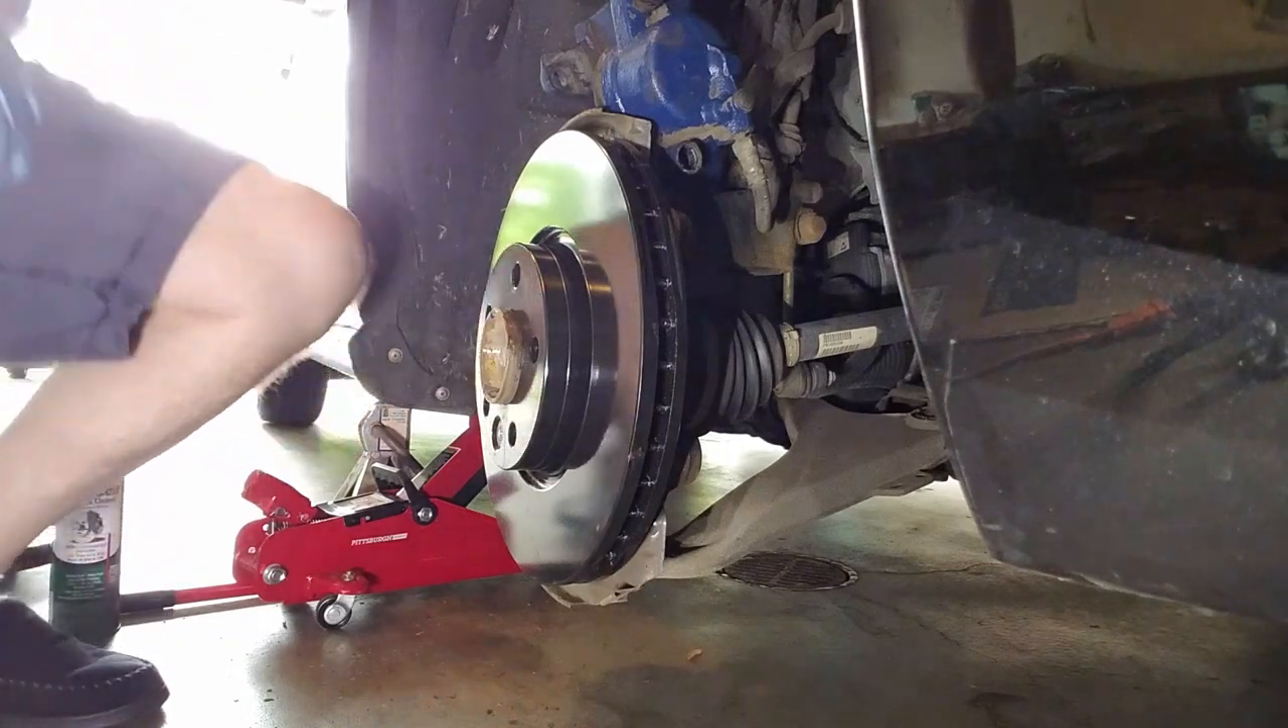Now our new rotor is on there, and it looks good, doesn't it?